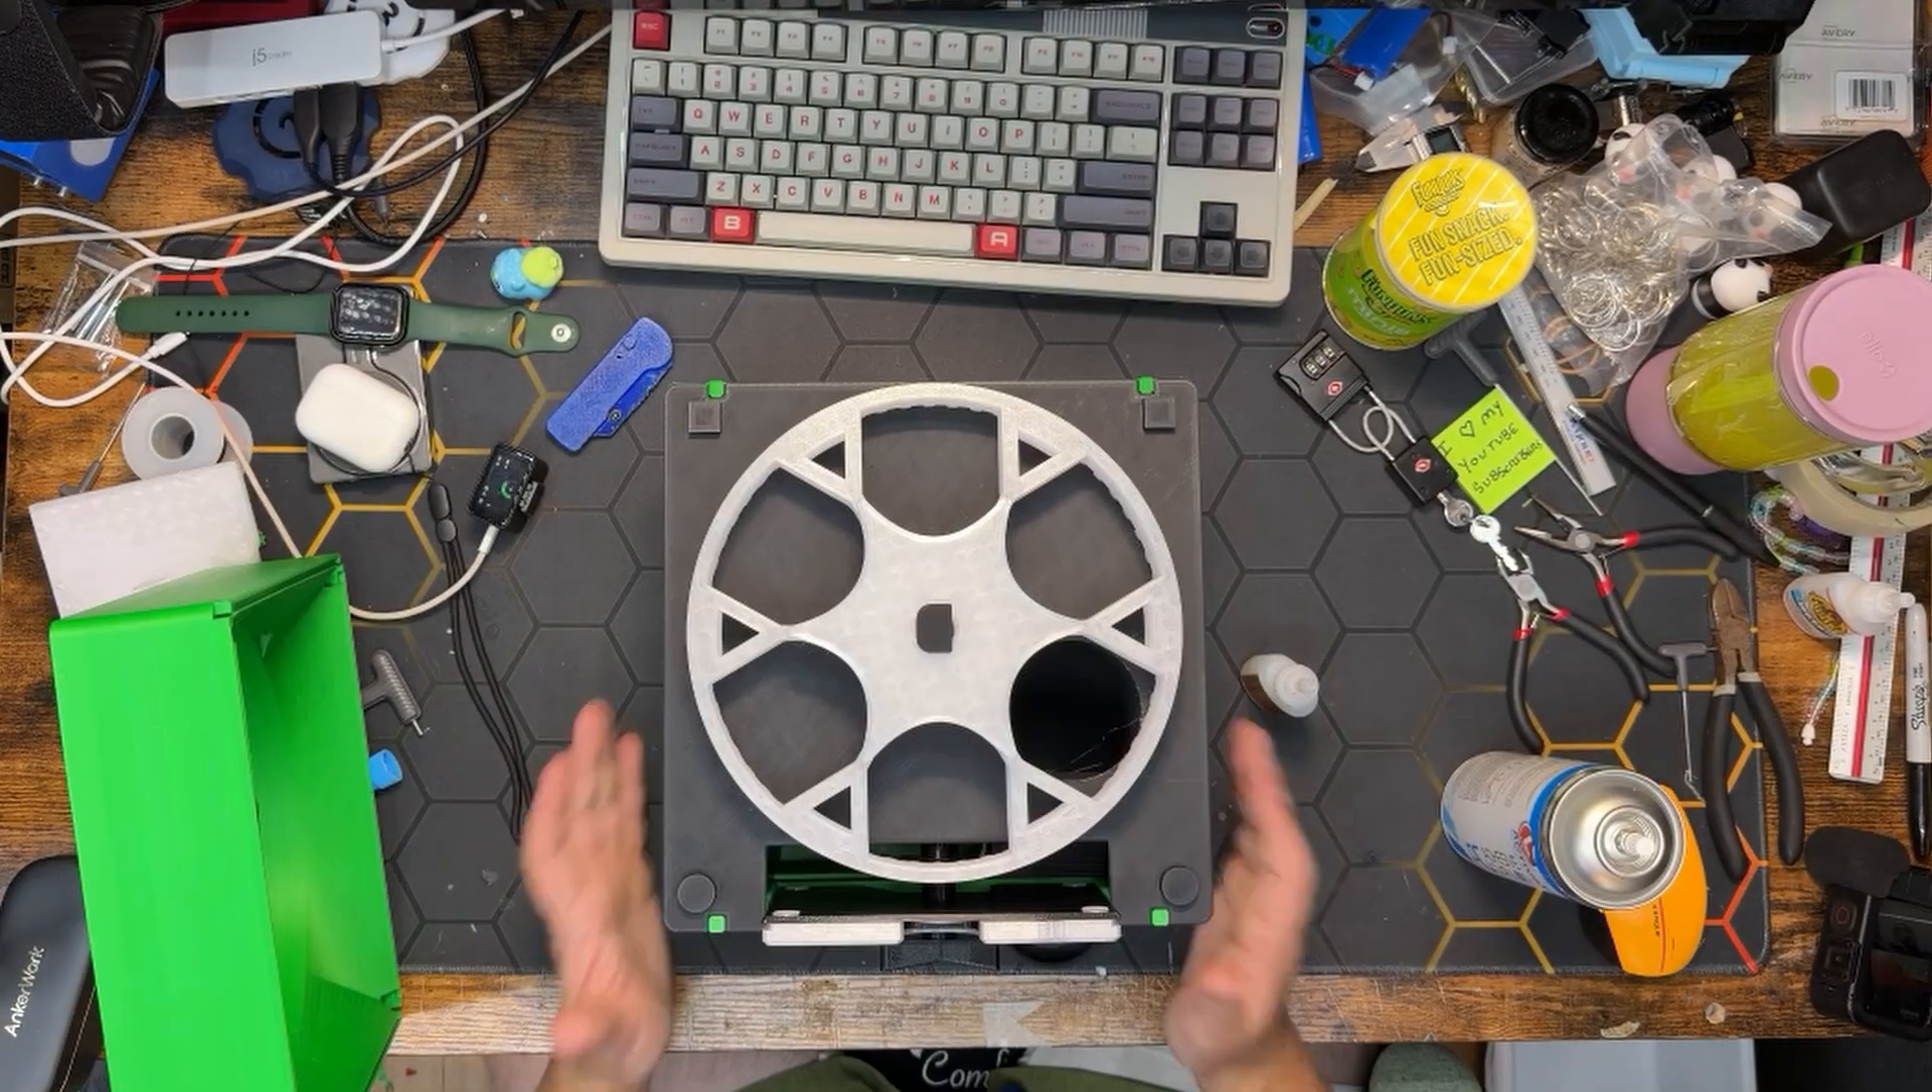That is now the assembled lower housing and wheel.